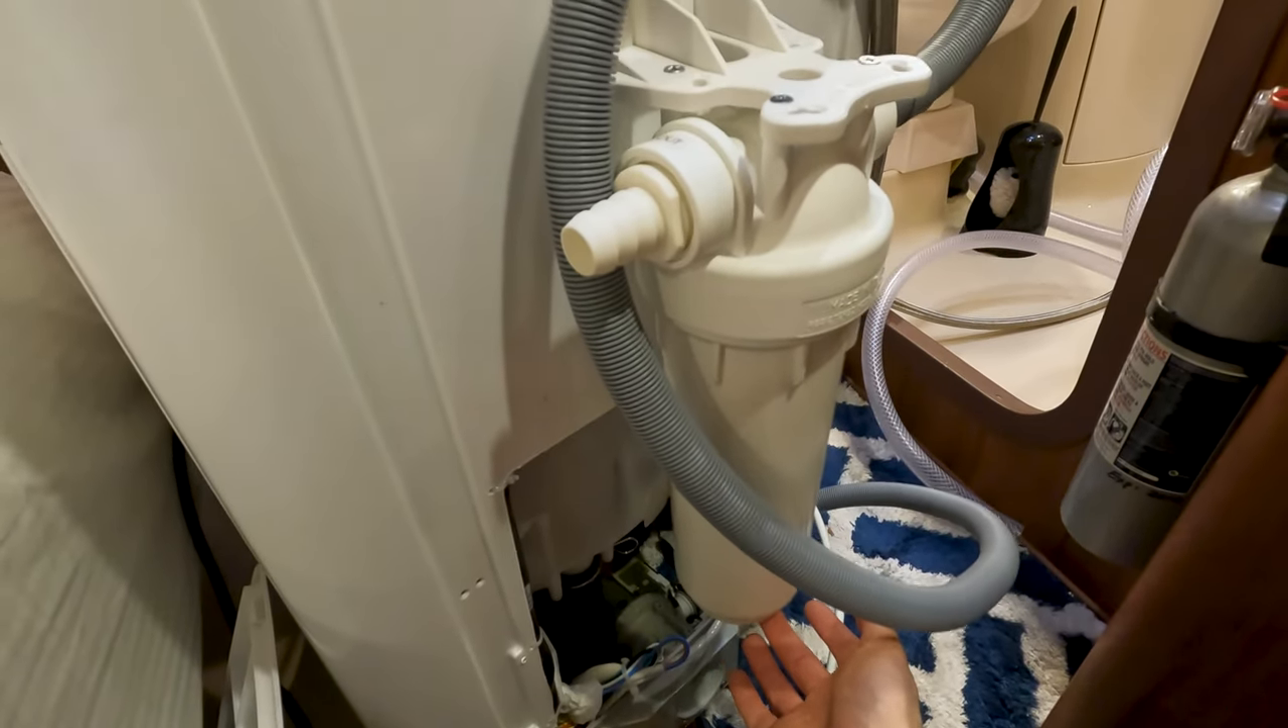We have the filter housing now mounted.